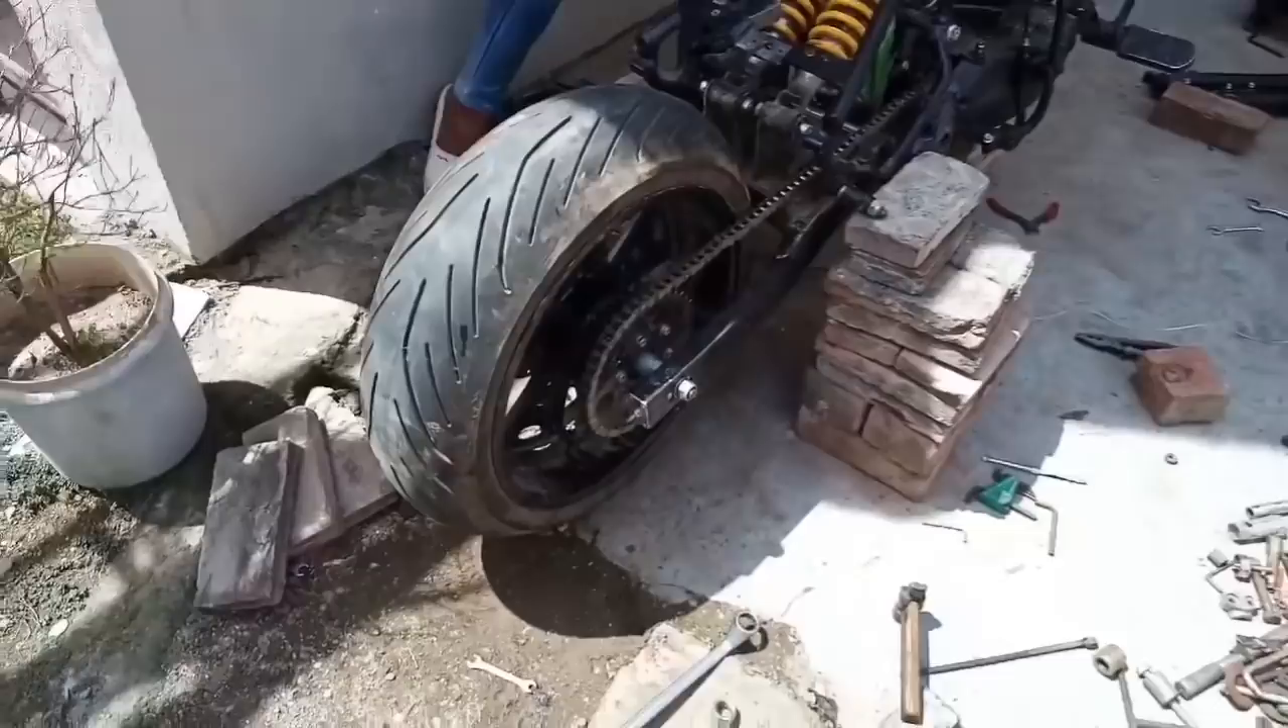यह वन नैंटी टायर आप देख सकते हैं इंस्टॉल हो गया।